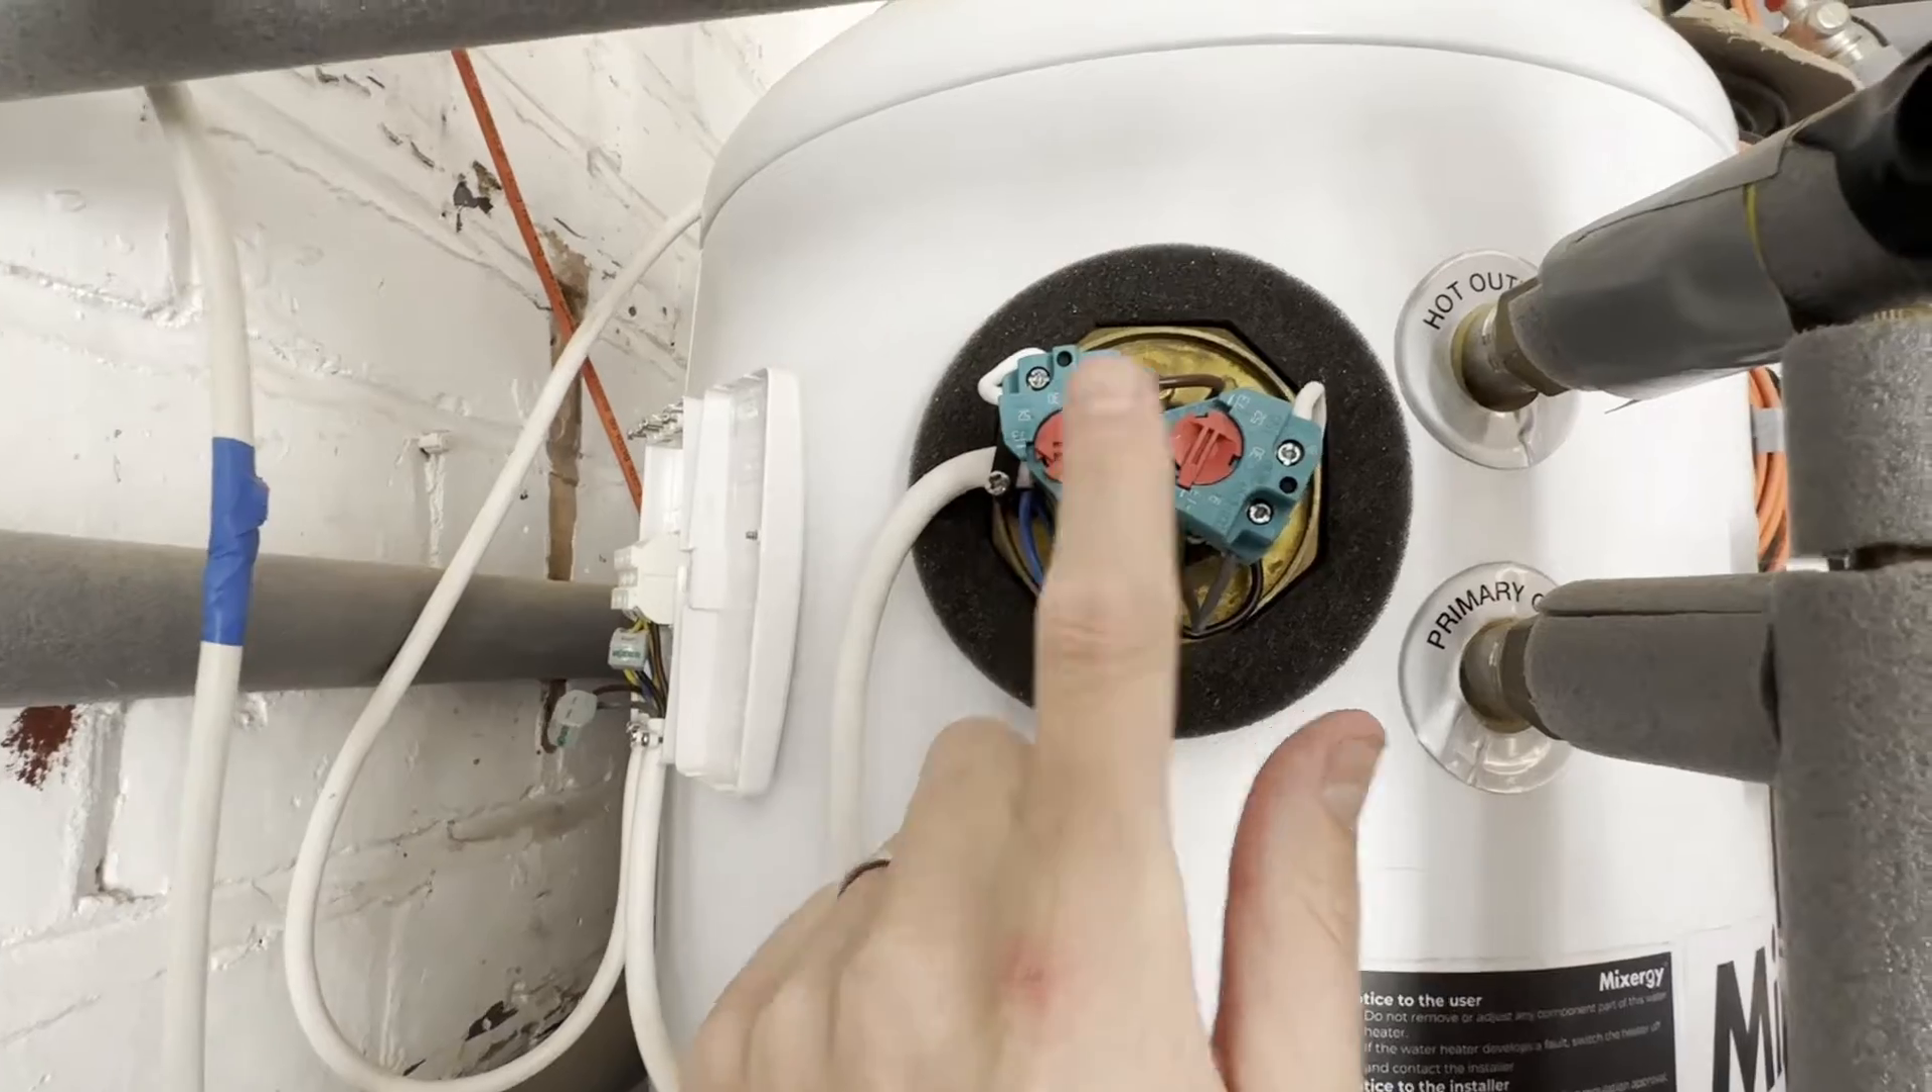Okay, so I've opened the cover for the thermostat or the element rather.